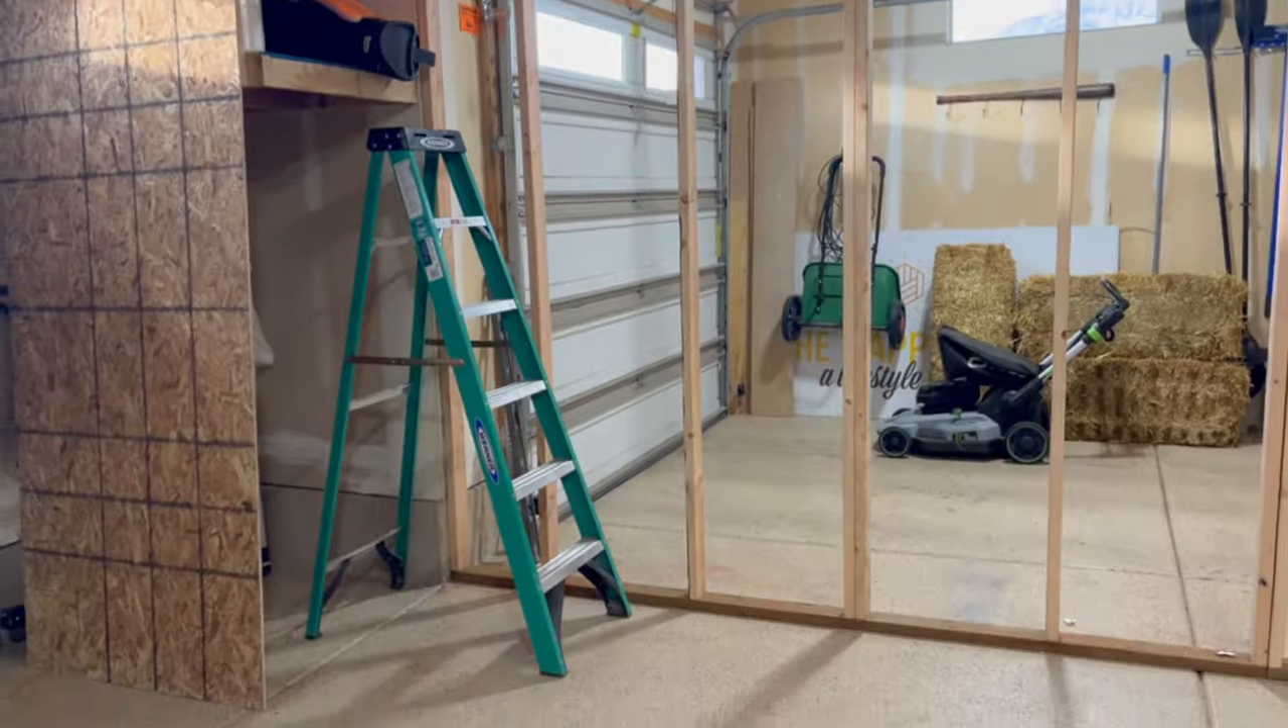All the 2x4's are framed.